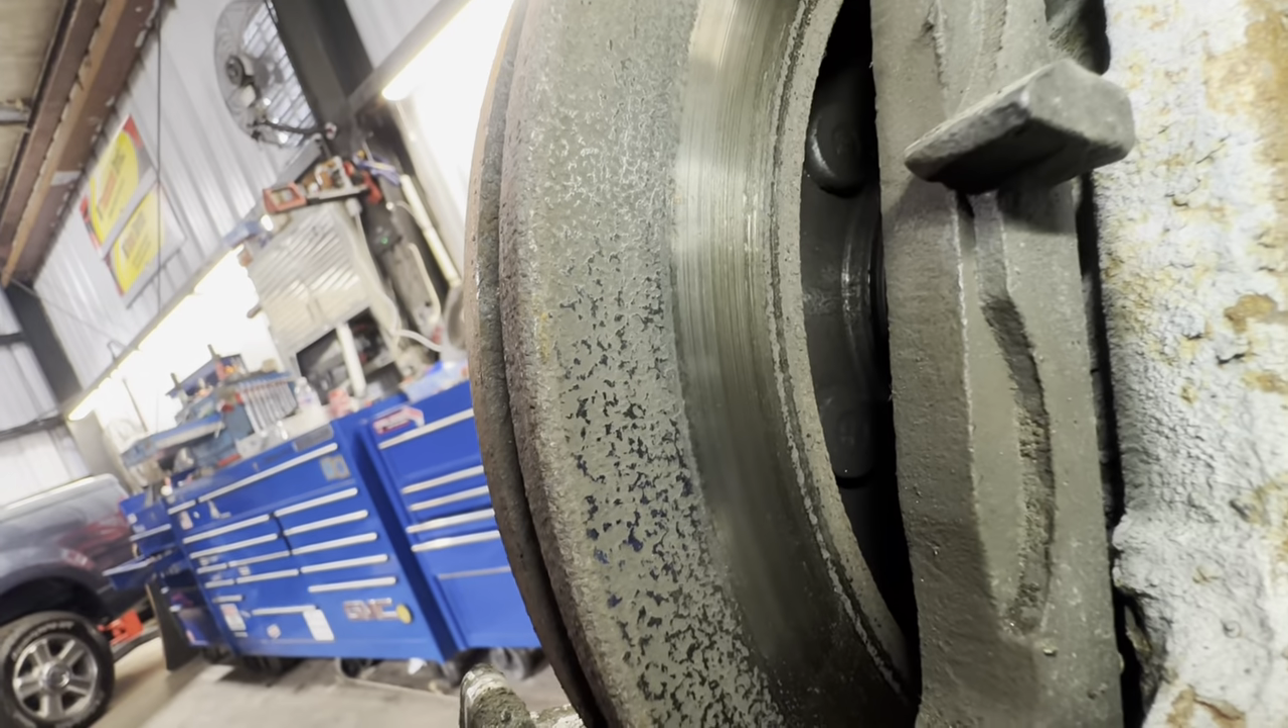You see how the pads are only making contact with less than half of the rotor surface? Do you see that? Right here we've got the smooth part where it's definitely making contact but then over here it's all rusted and pitted and those grooves in there are deep too. Look at that.